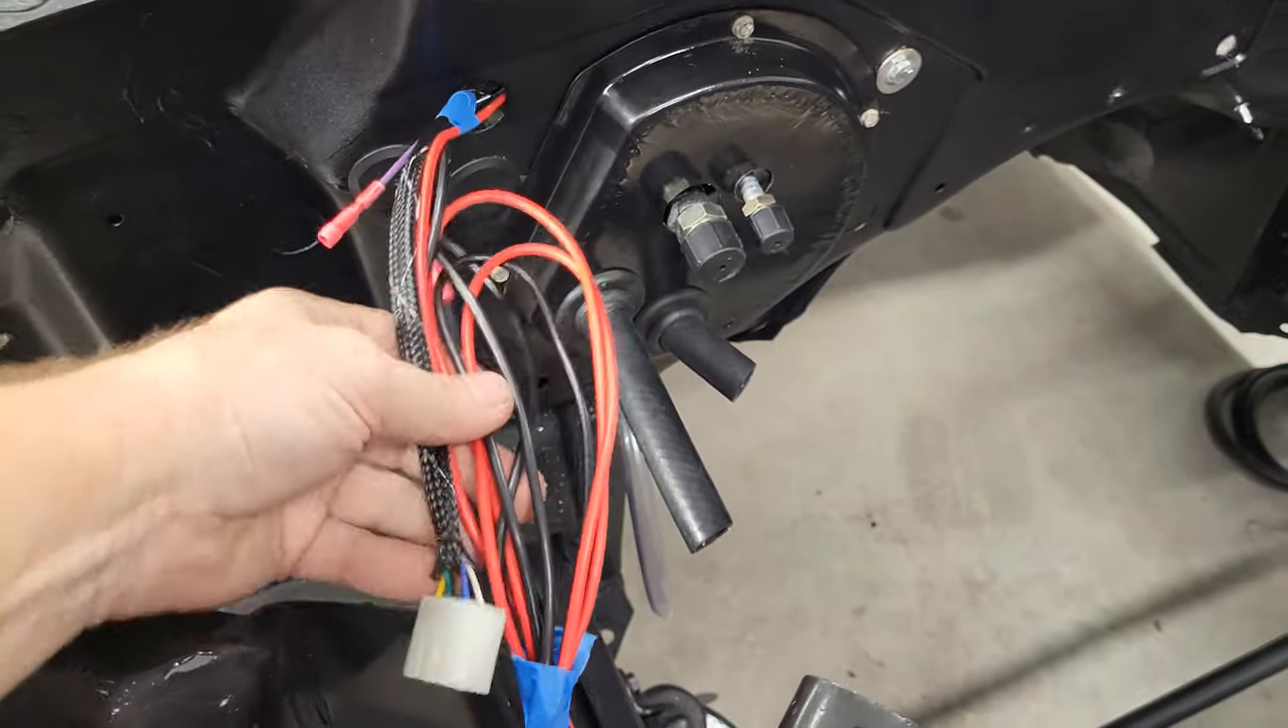And you can see then I have all my wires stubbed out that need to go into the engine bay here.